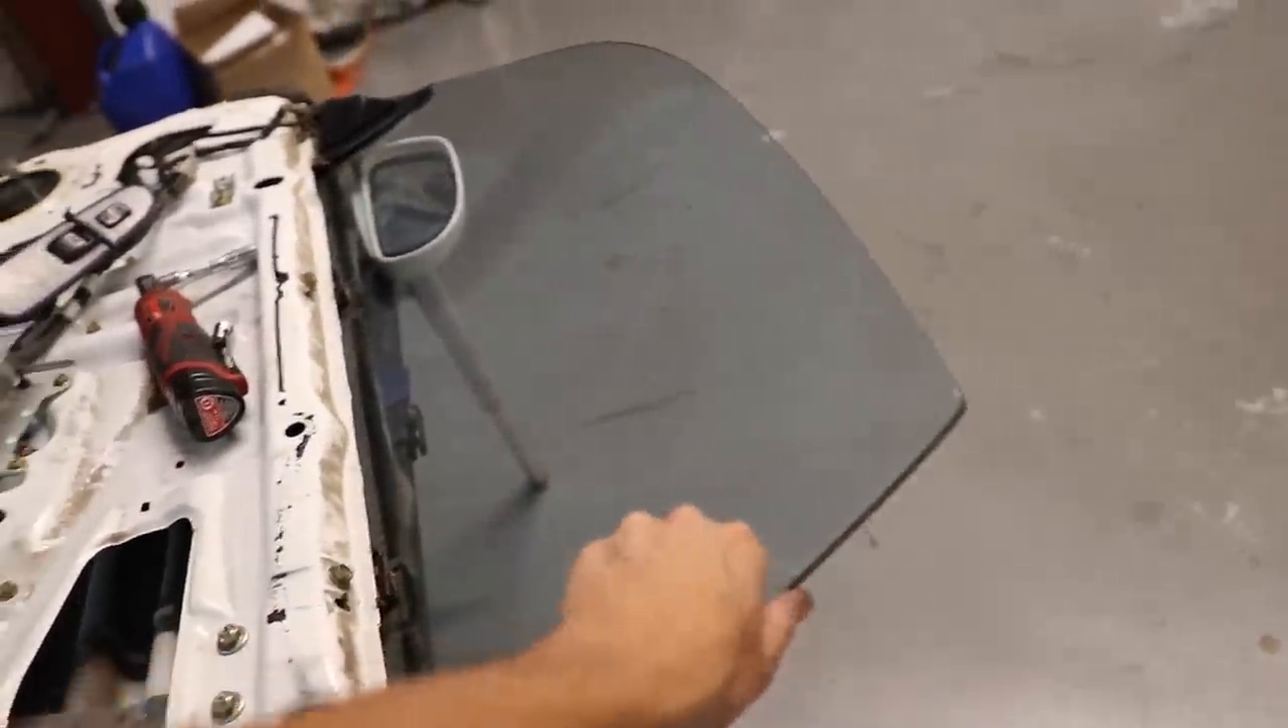This is actually the passenger side door i still need to get the glass out of this one.